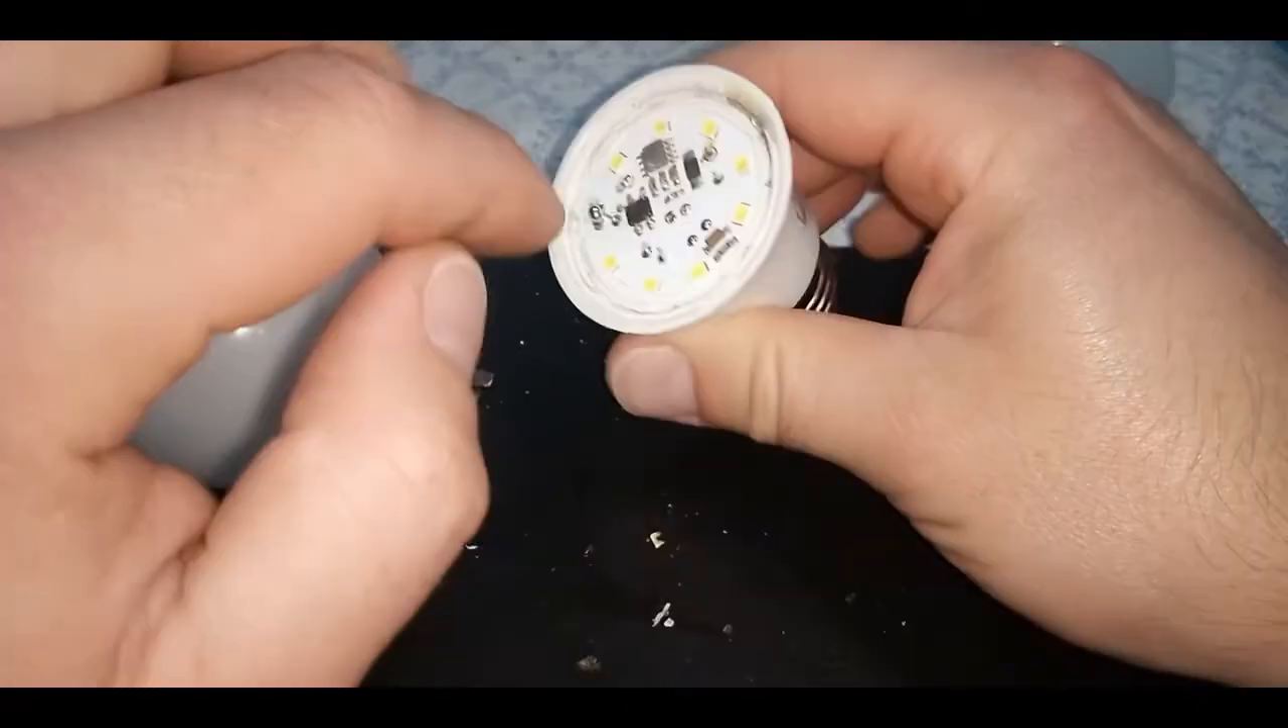Bueno, y acá armé la lámpara Le puse la placa en el cuerpo.